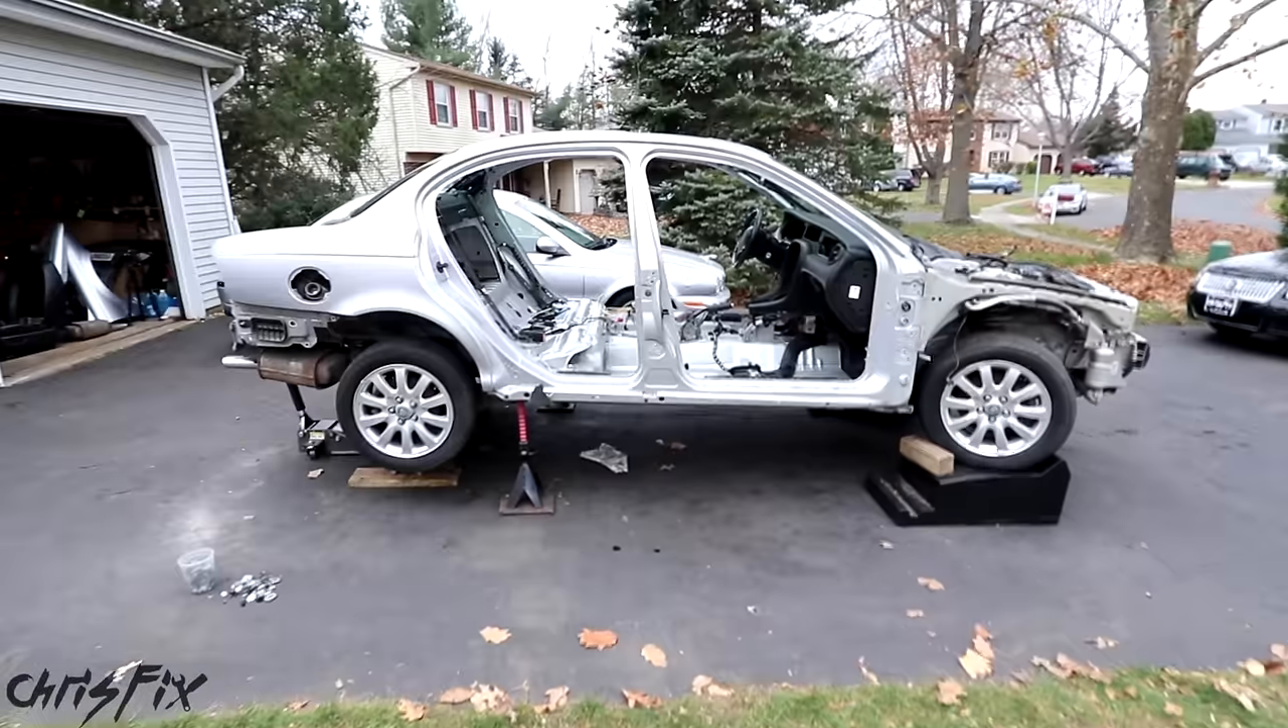Now the parts car has been stripped of almost everything.